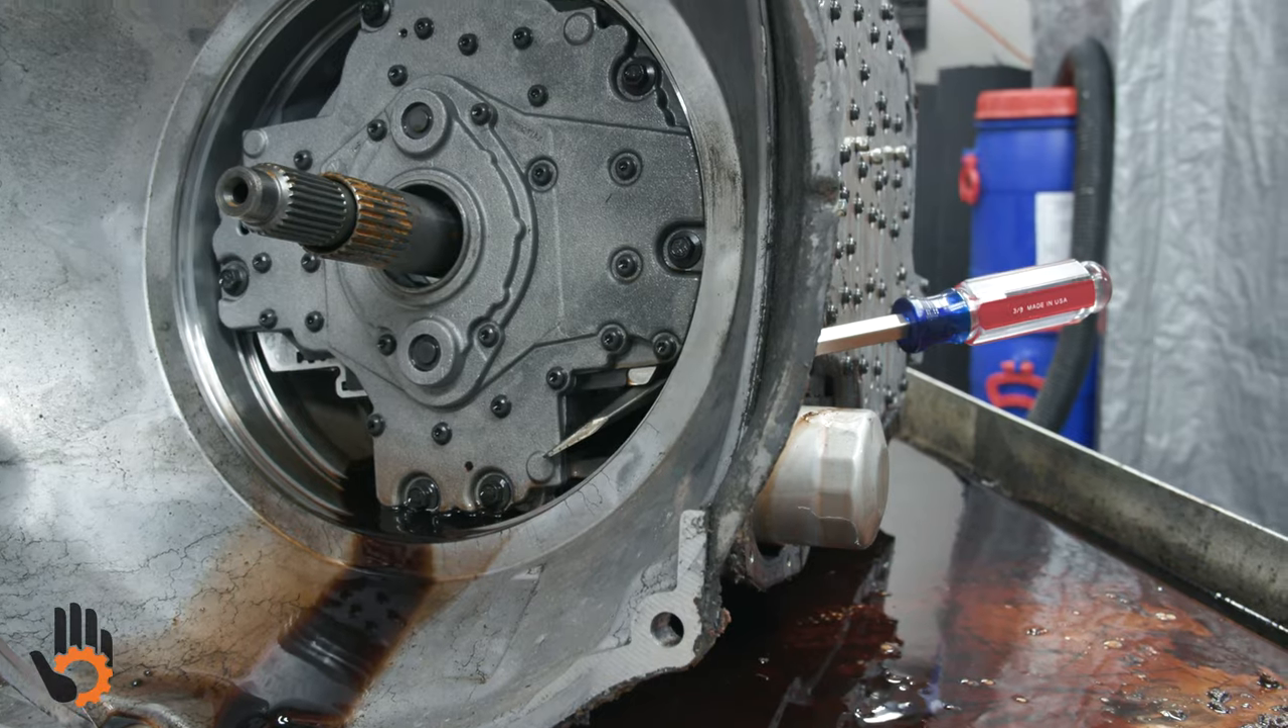Now, we've exposed our front pump.